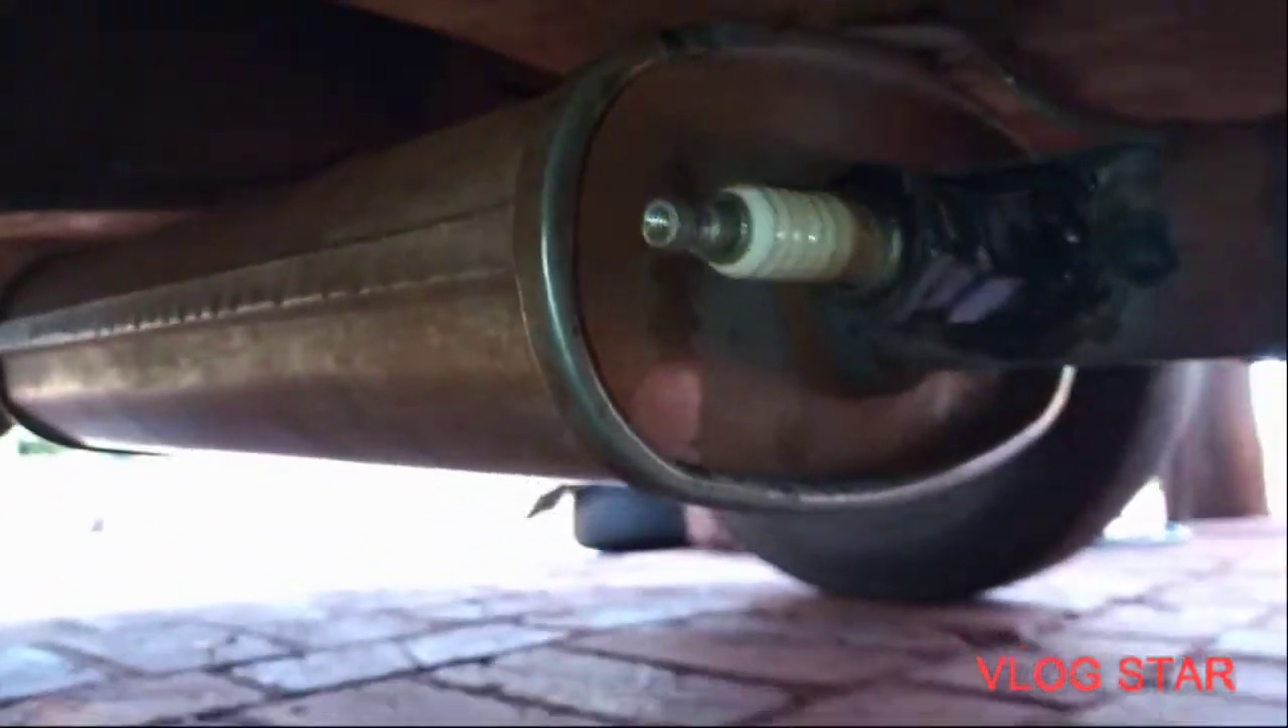Já tá instalado aqui ó a vela.